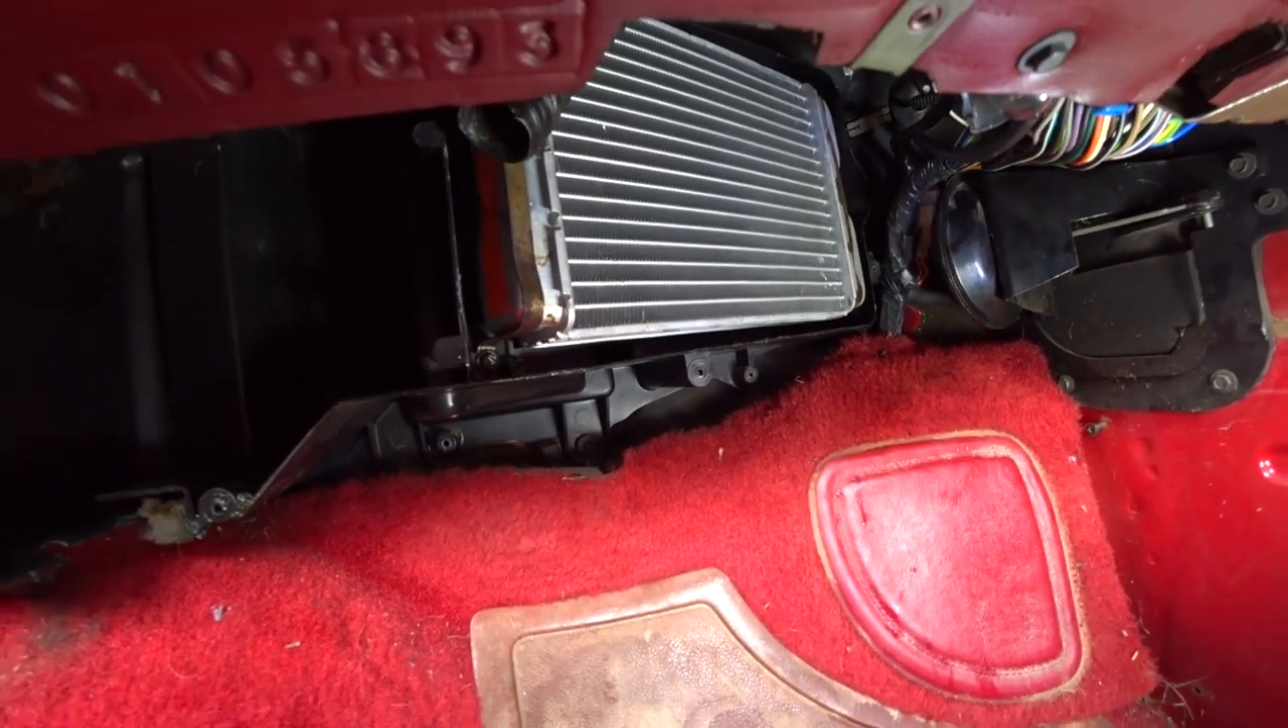You can see the new heater core in there.